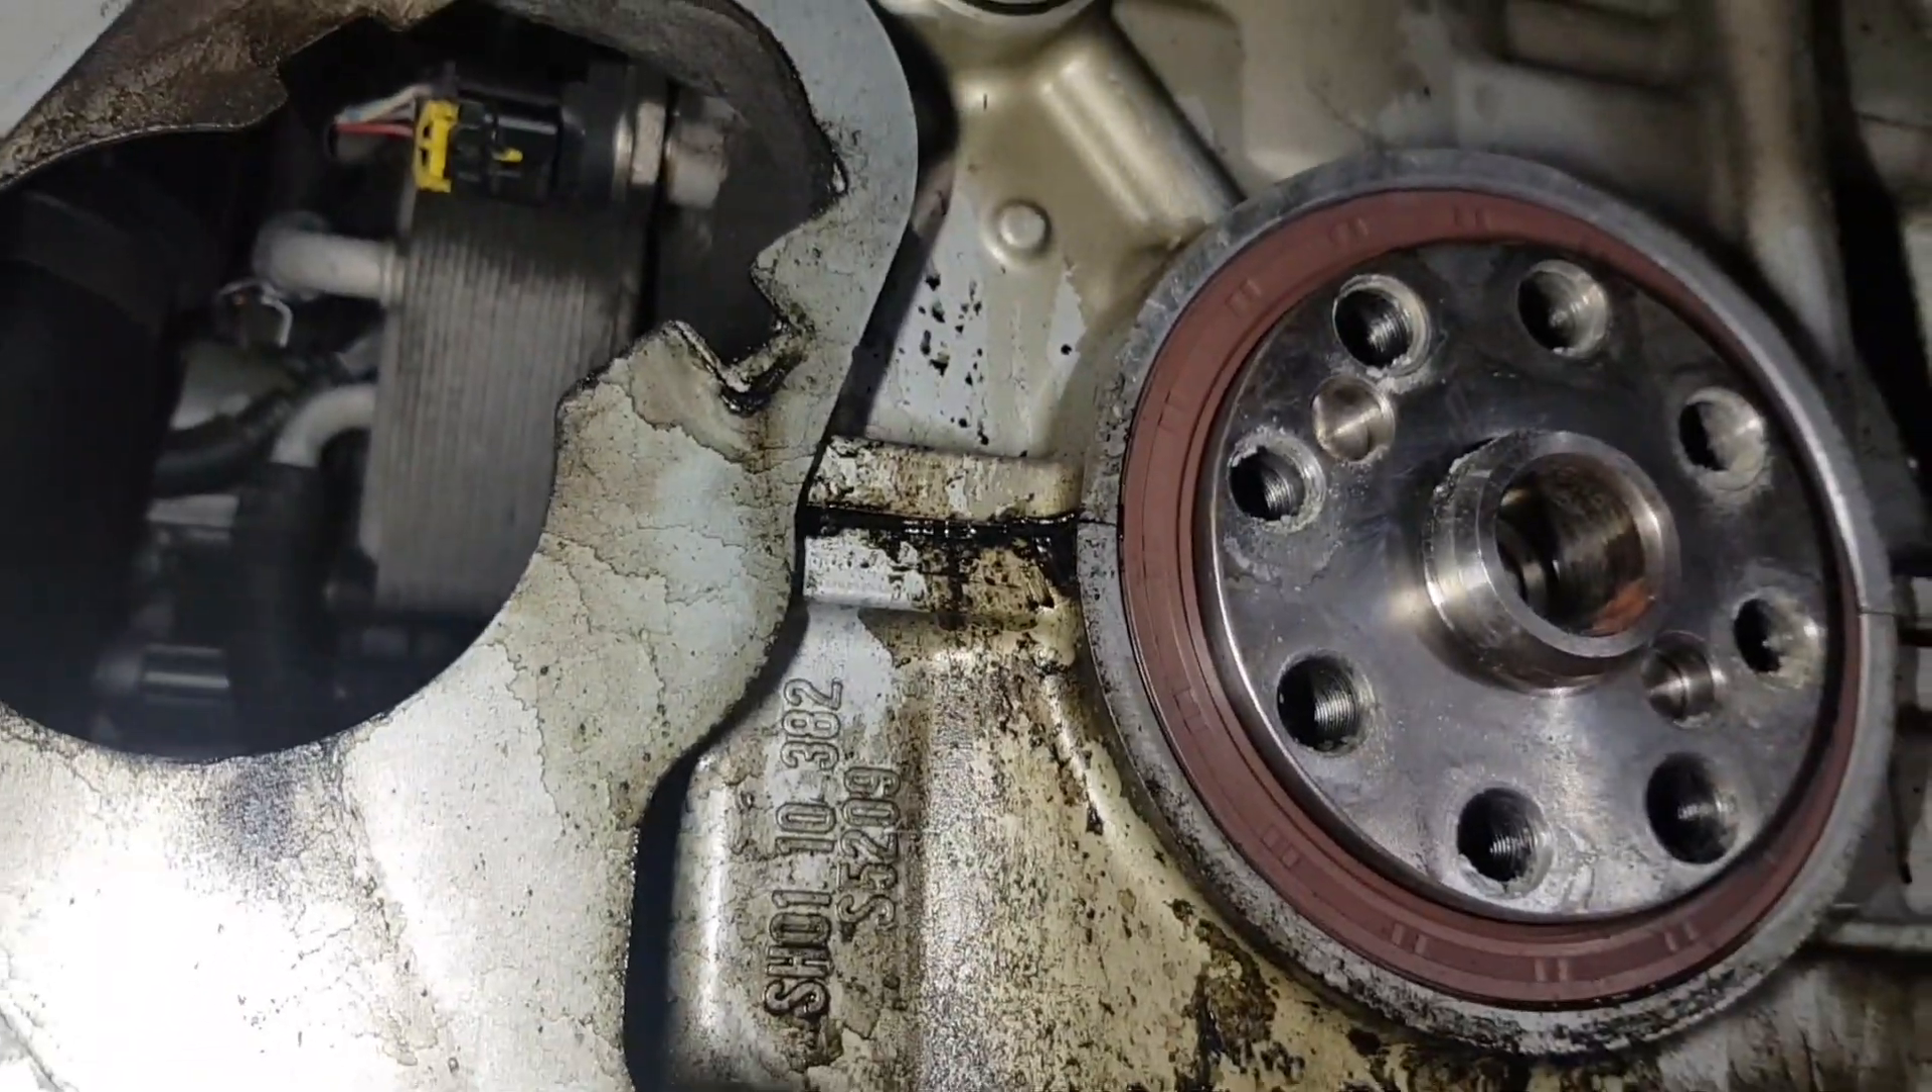As you can see, a visible gap exists between the lower and upper engine blocks.